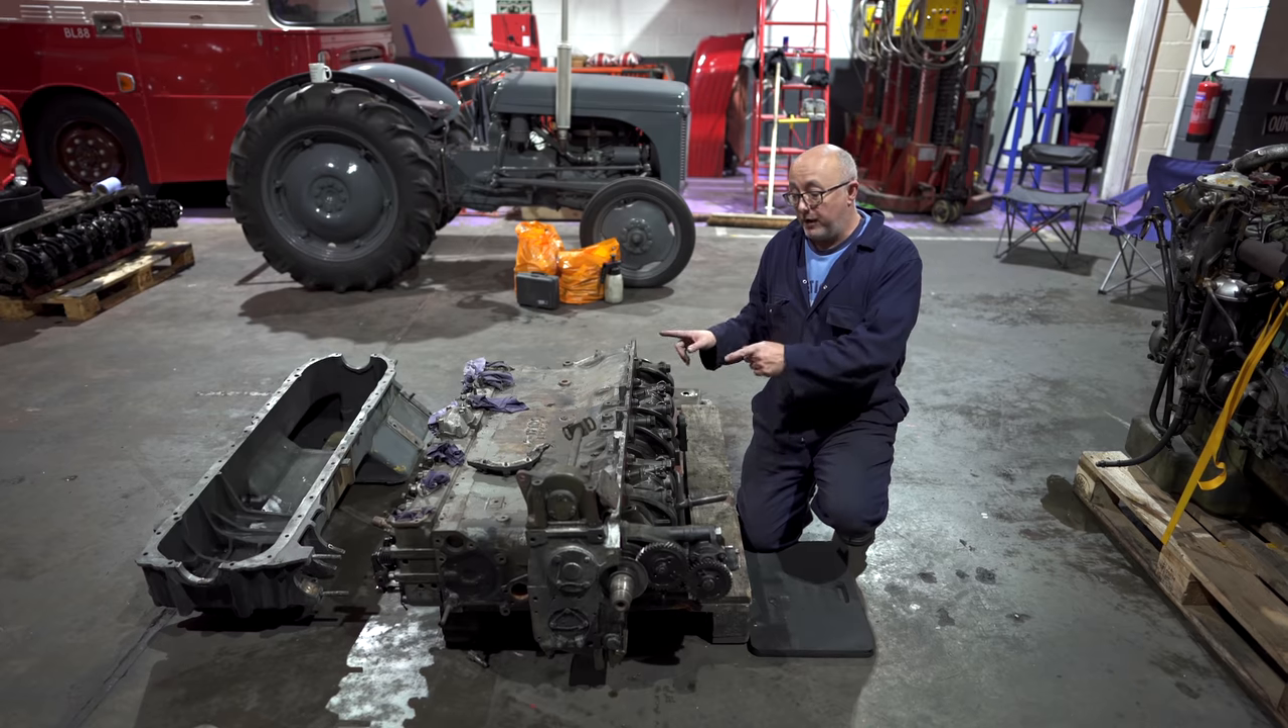So here's the damaged engine we've now got it out the bus.